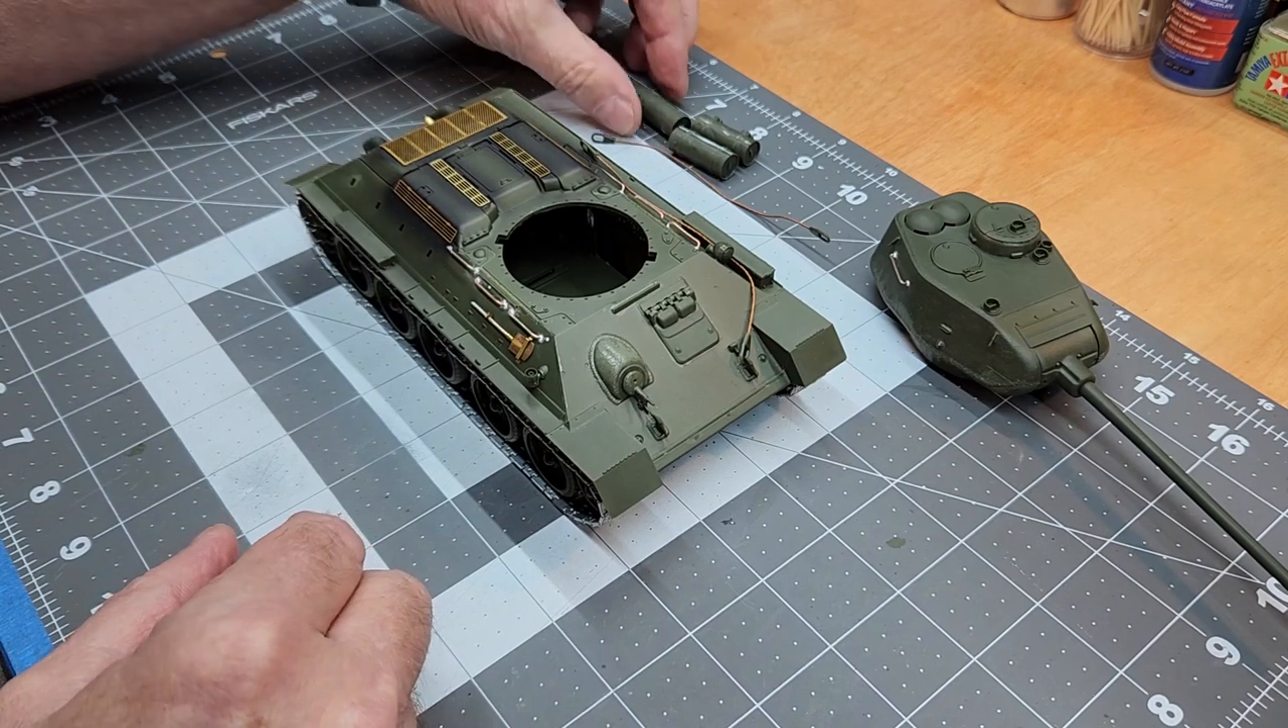So I've removed those fuel tanks as well as the turret which those fuel tanks weren't glued on.